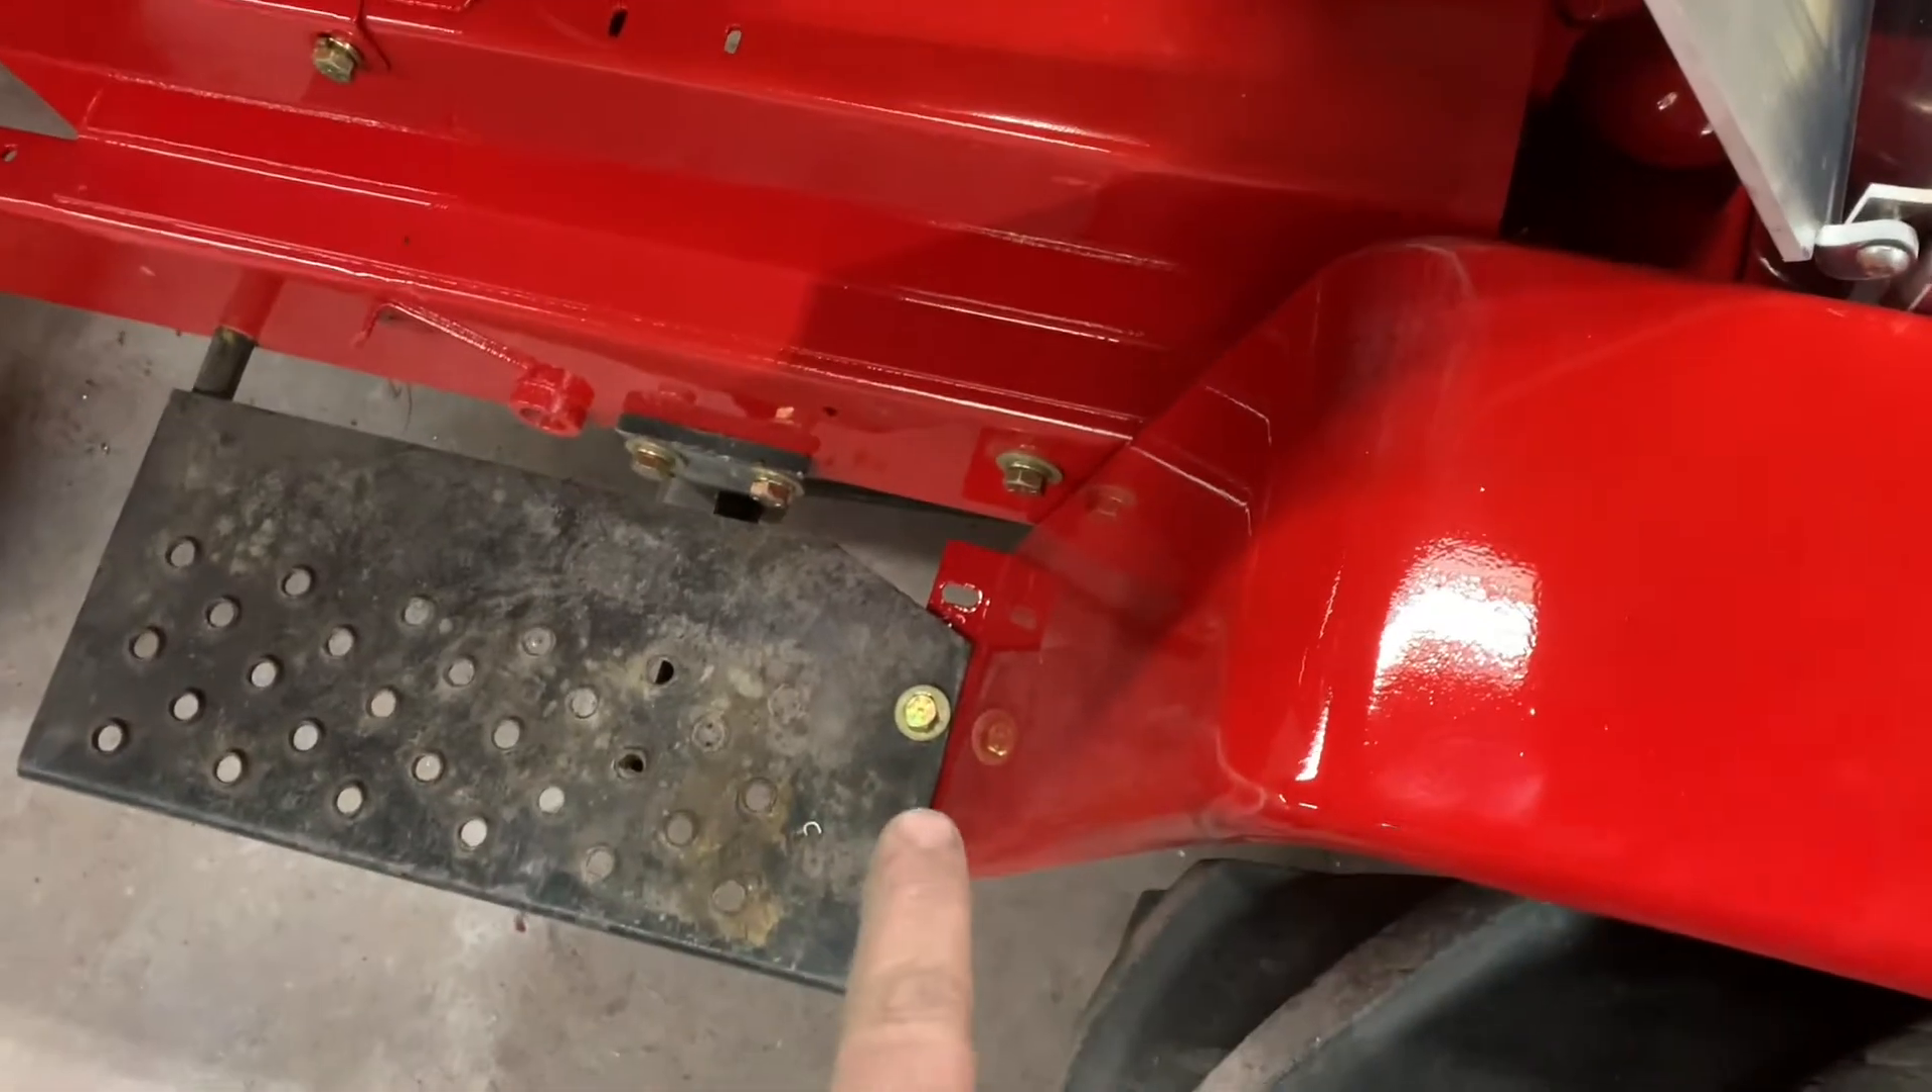But, uh, so I just kind of got the footboards back on and kind of got them leveled up where they needed to be.